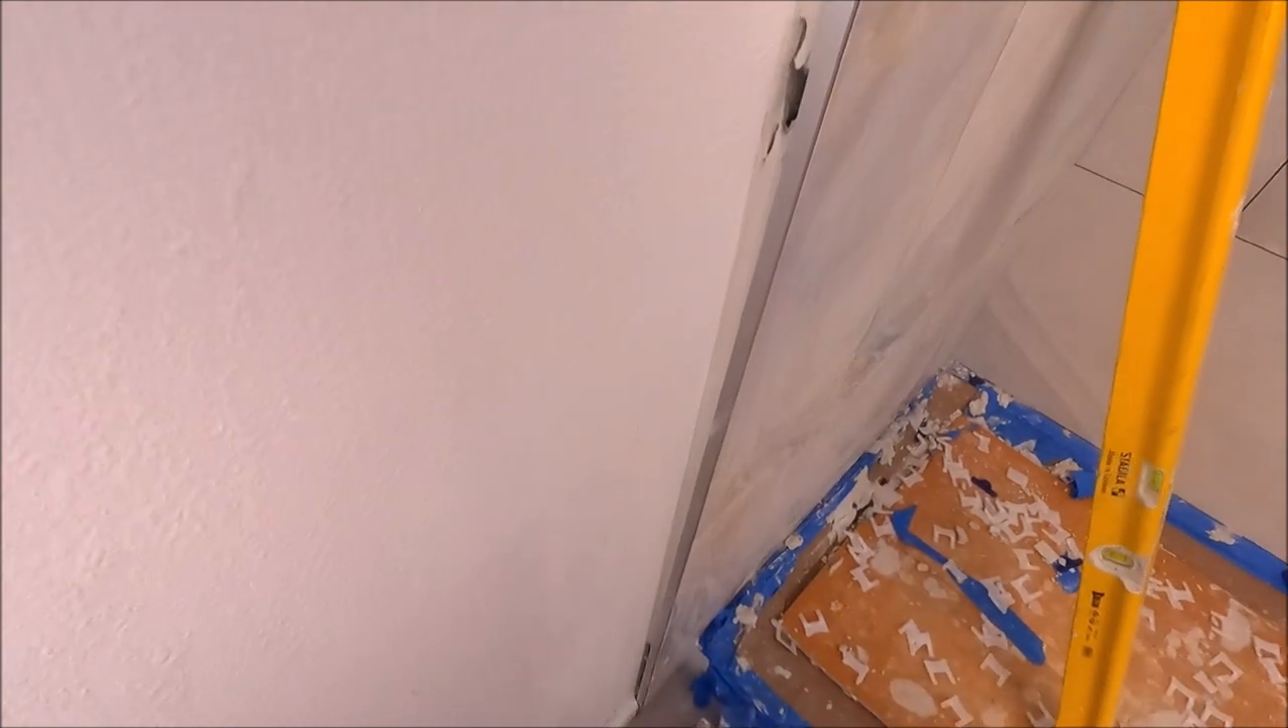We now have a large gap between the drywall and our tile that needs to be filled.